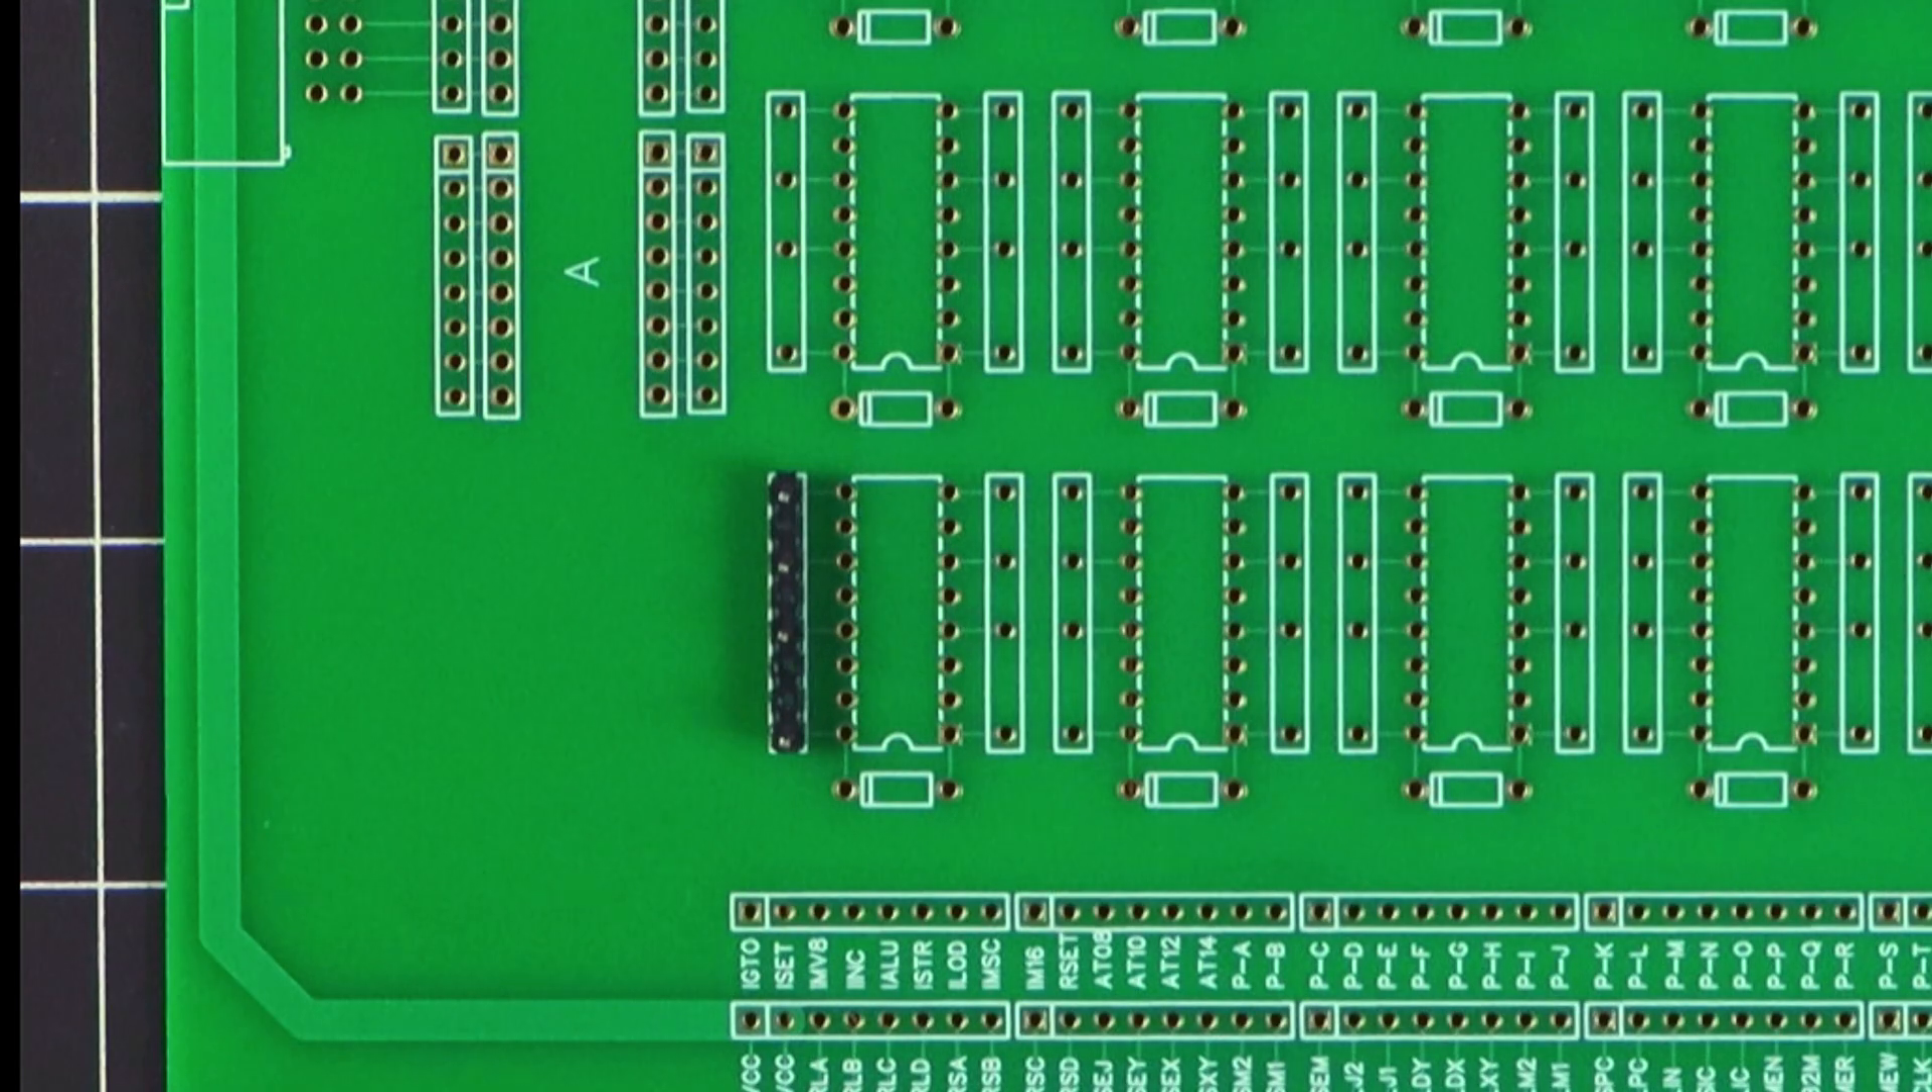So I've got an example here of a header where I've removed some of the pins, and it just fits perfectly in there.